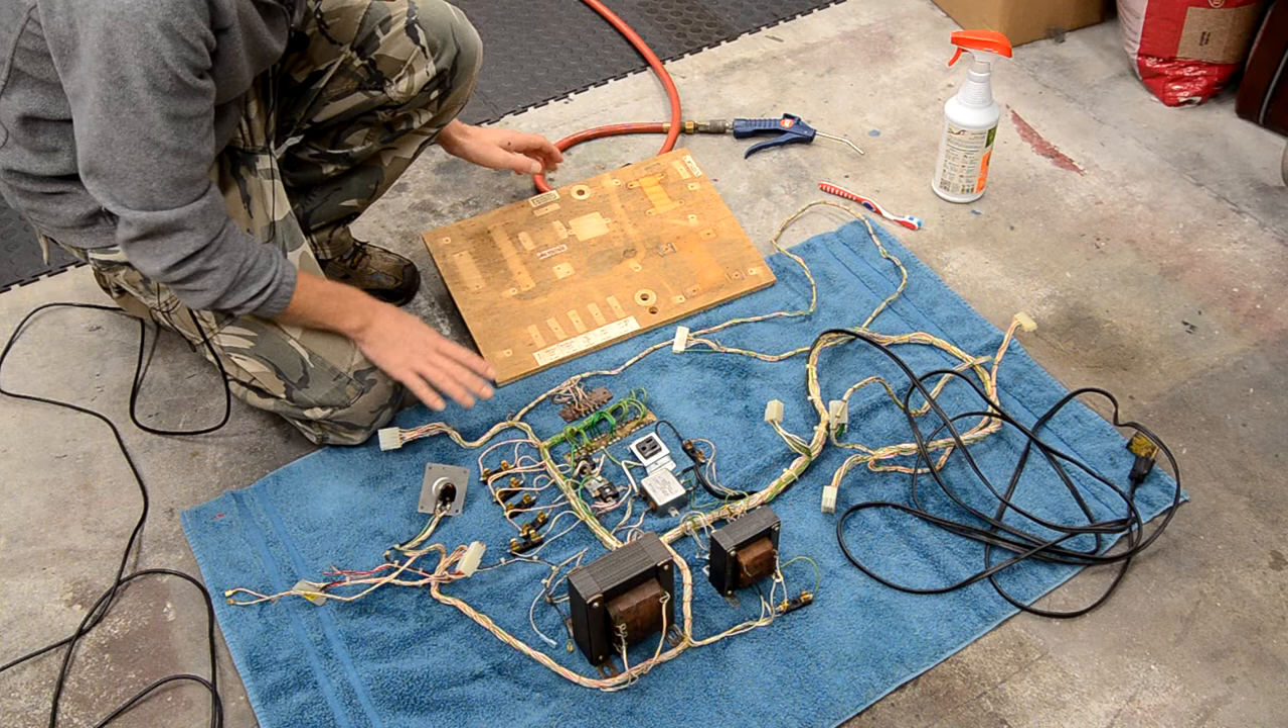I removed all the electronics from the power board.